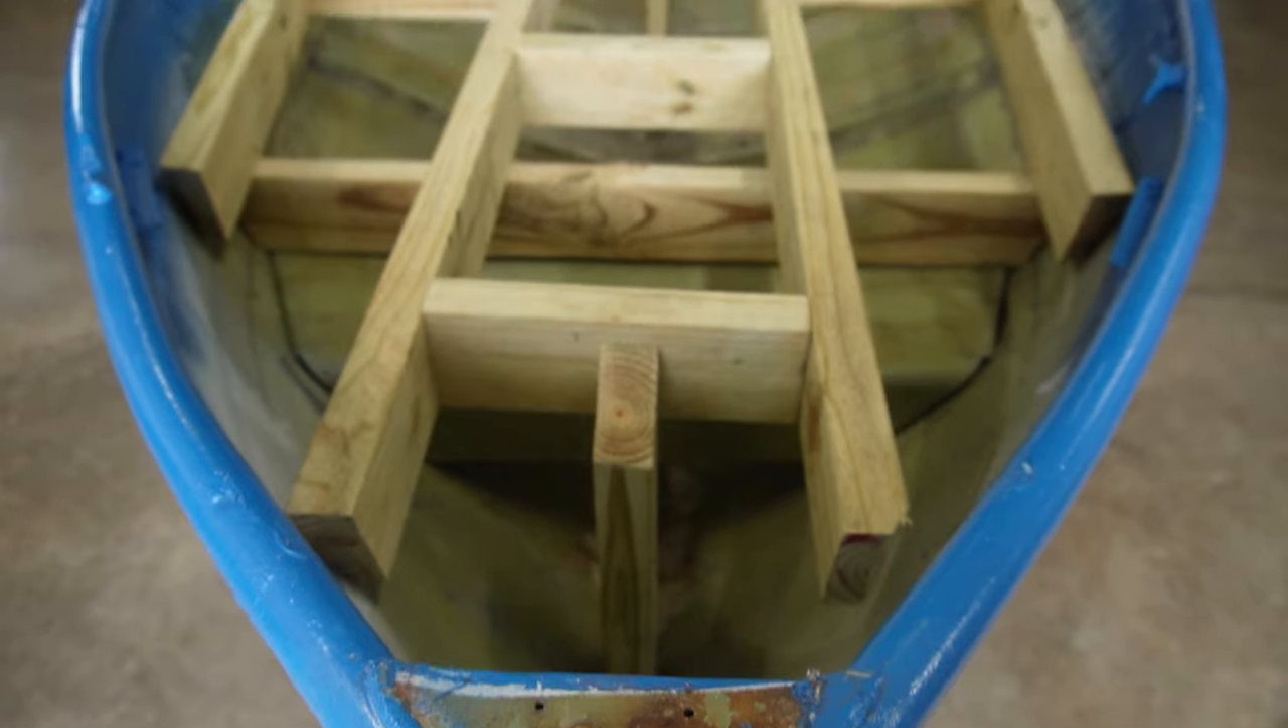And then there's one other post up here that we added just for extra support near the tip of the boat.